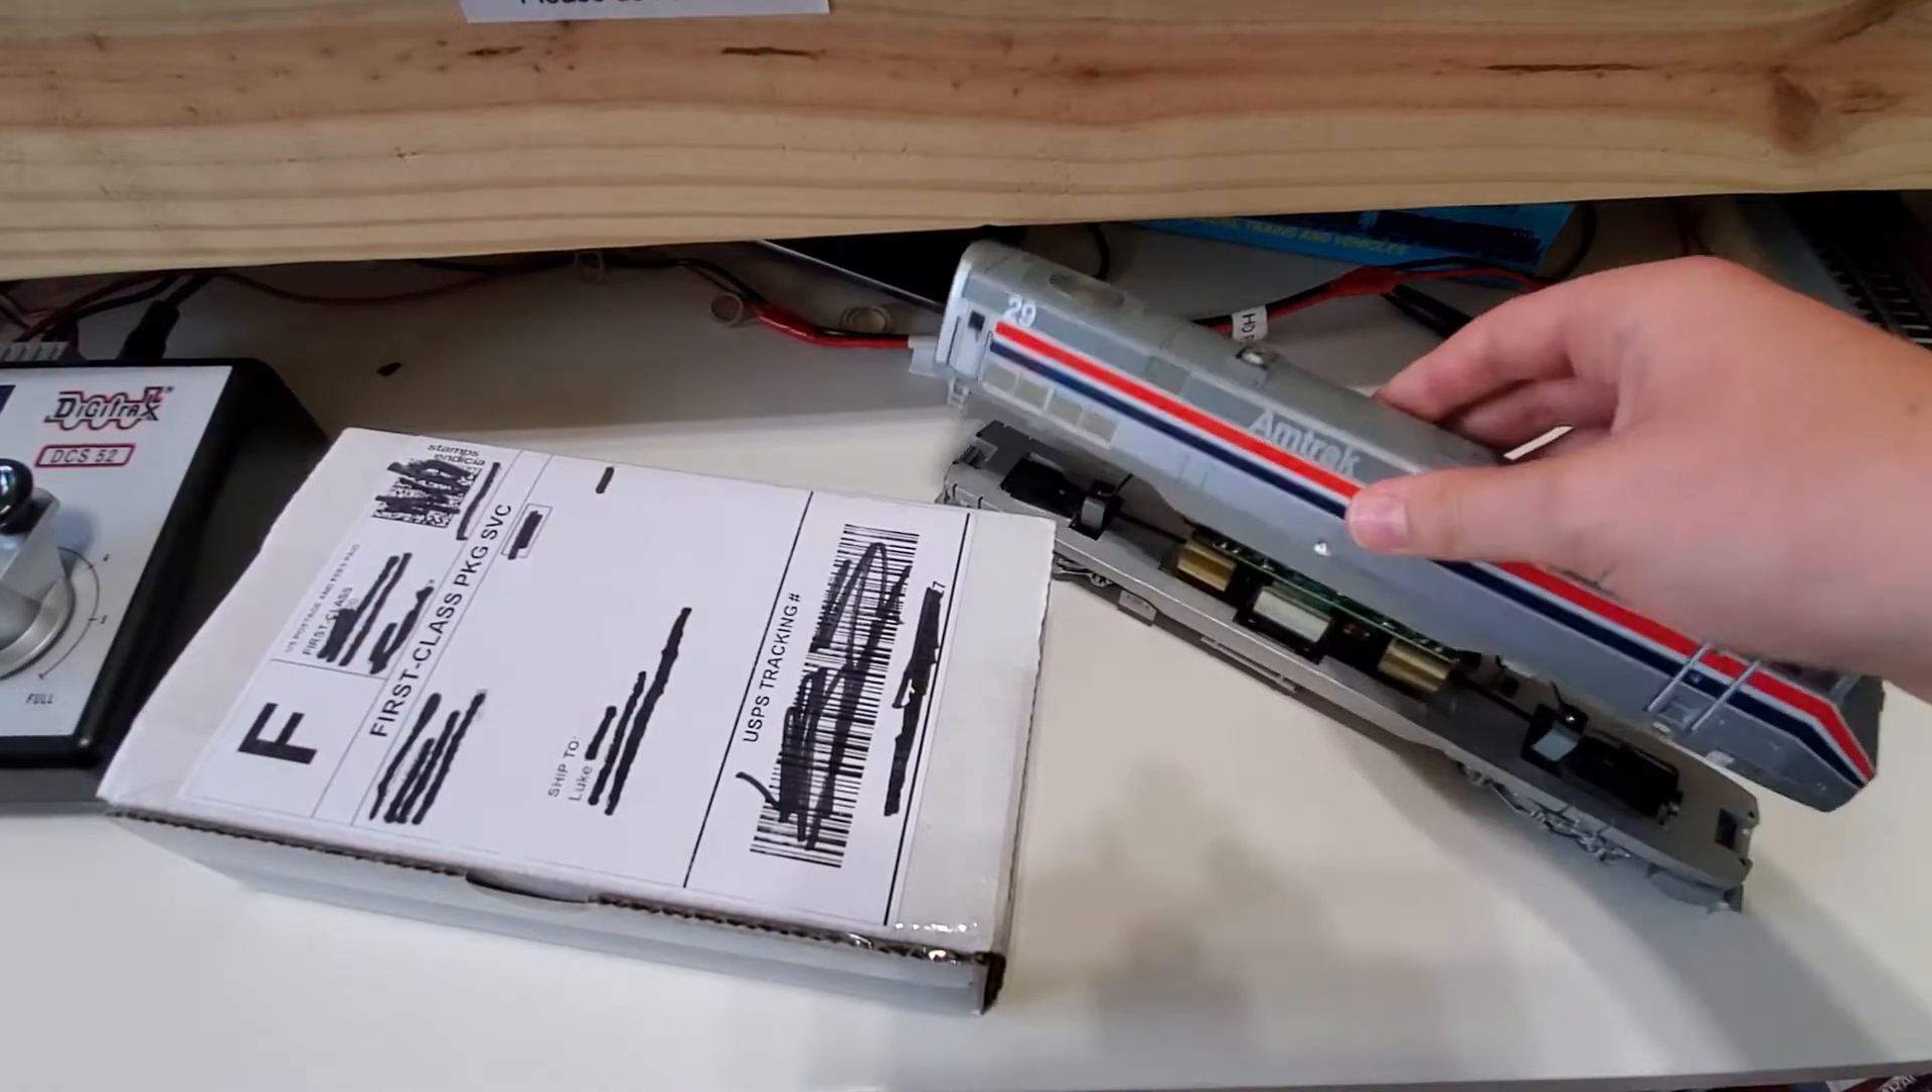The first step, obviously, would be to remove the shell on the locomotive, but I've already done that, as you can see.